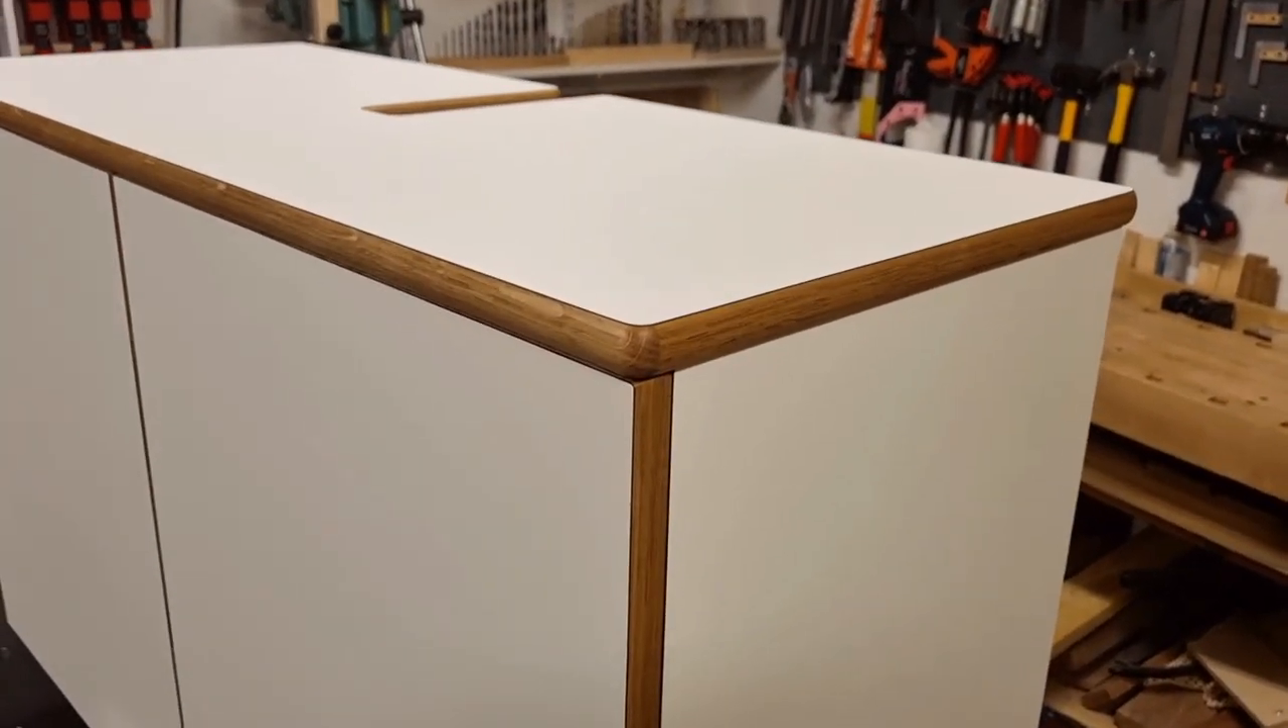The top is finished and complete and mounted onto the rest of the cabinet that looks like this now.